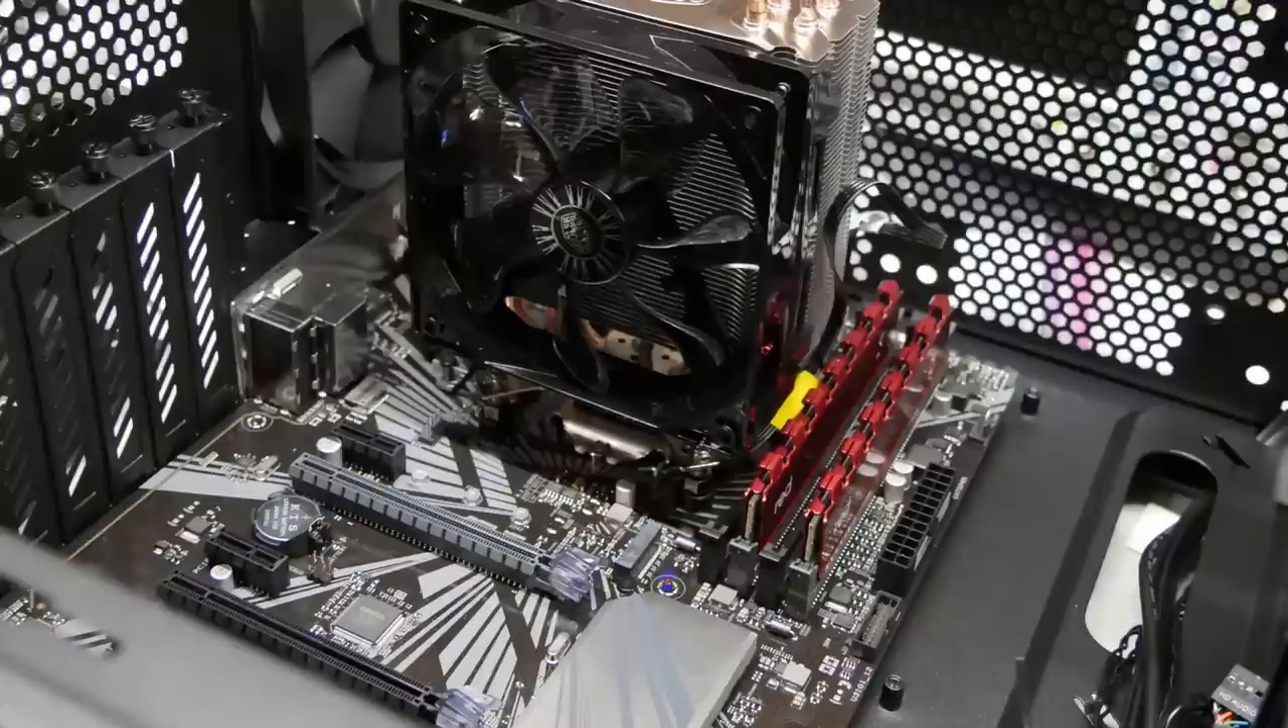And here is the motherboard in position.